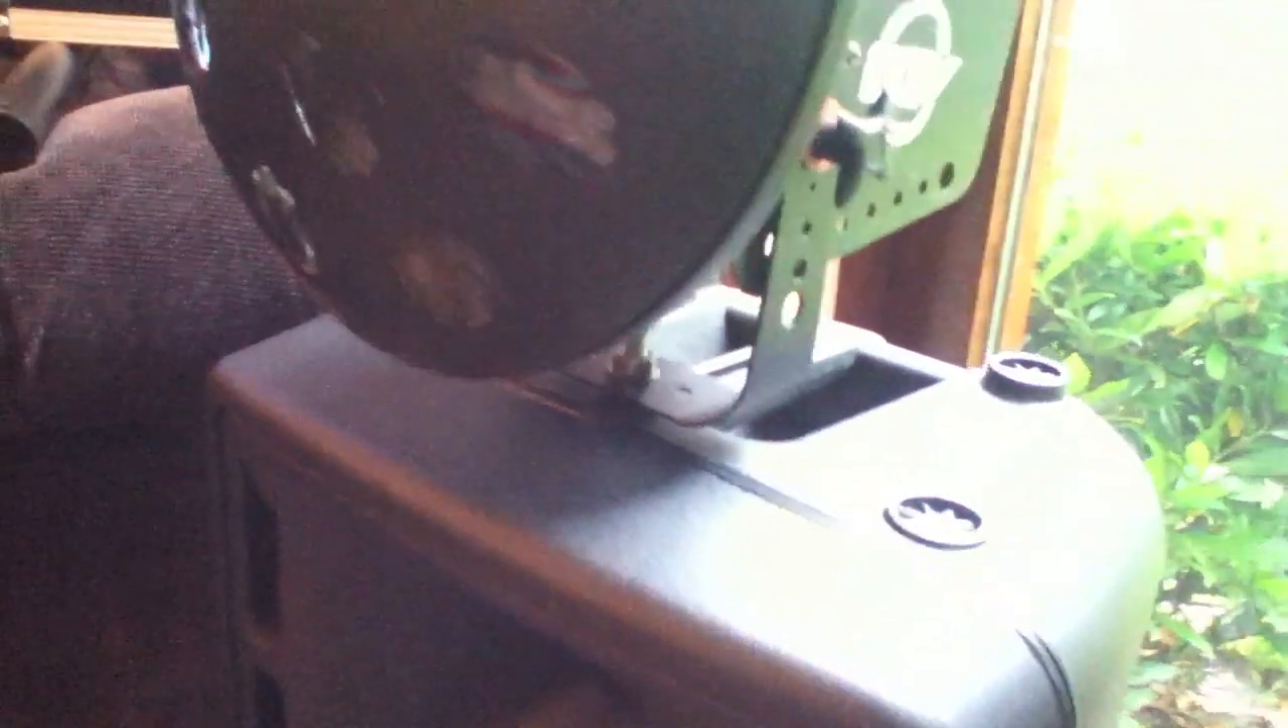We've now successfully mounted our lighting fixture onto our speaker.